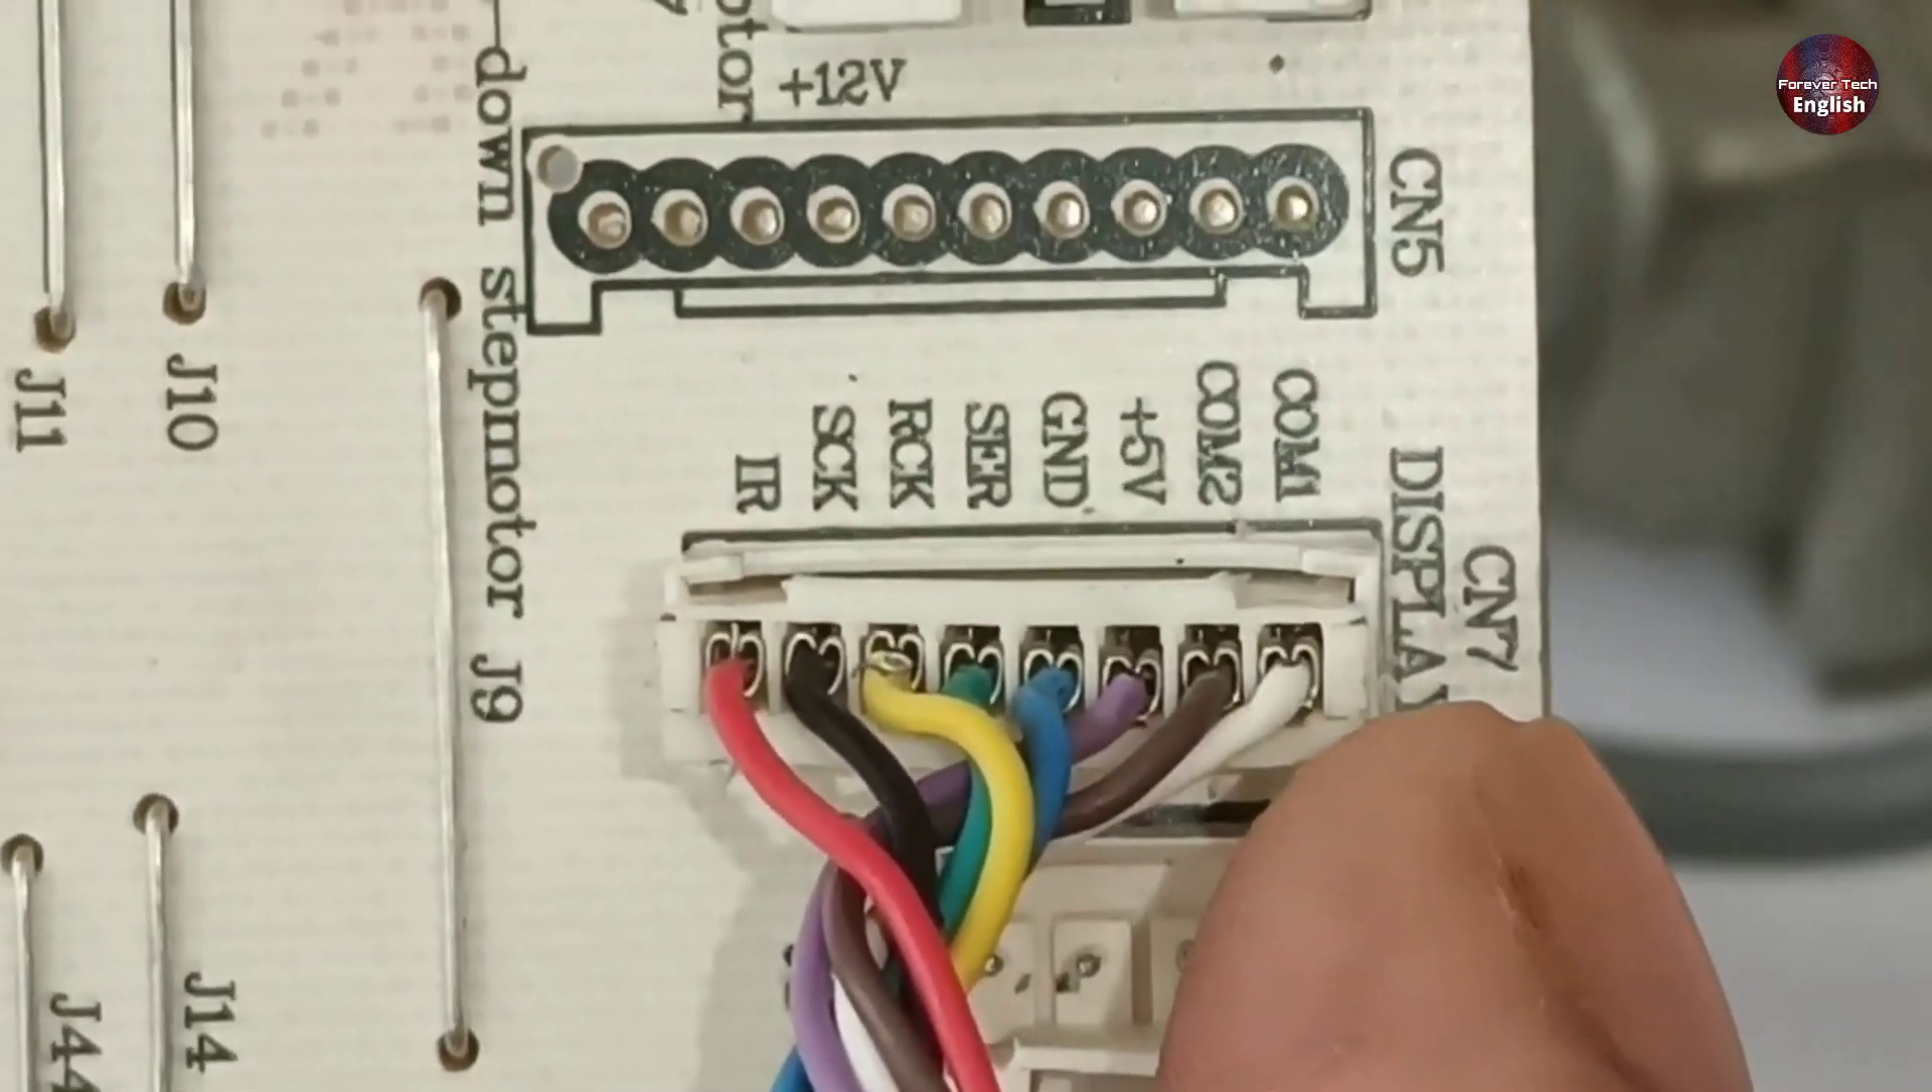Now the red wire is attached with the IR and the white wire with the COM.